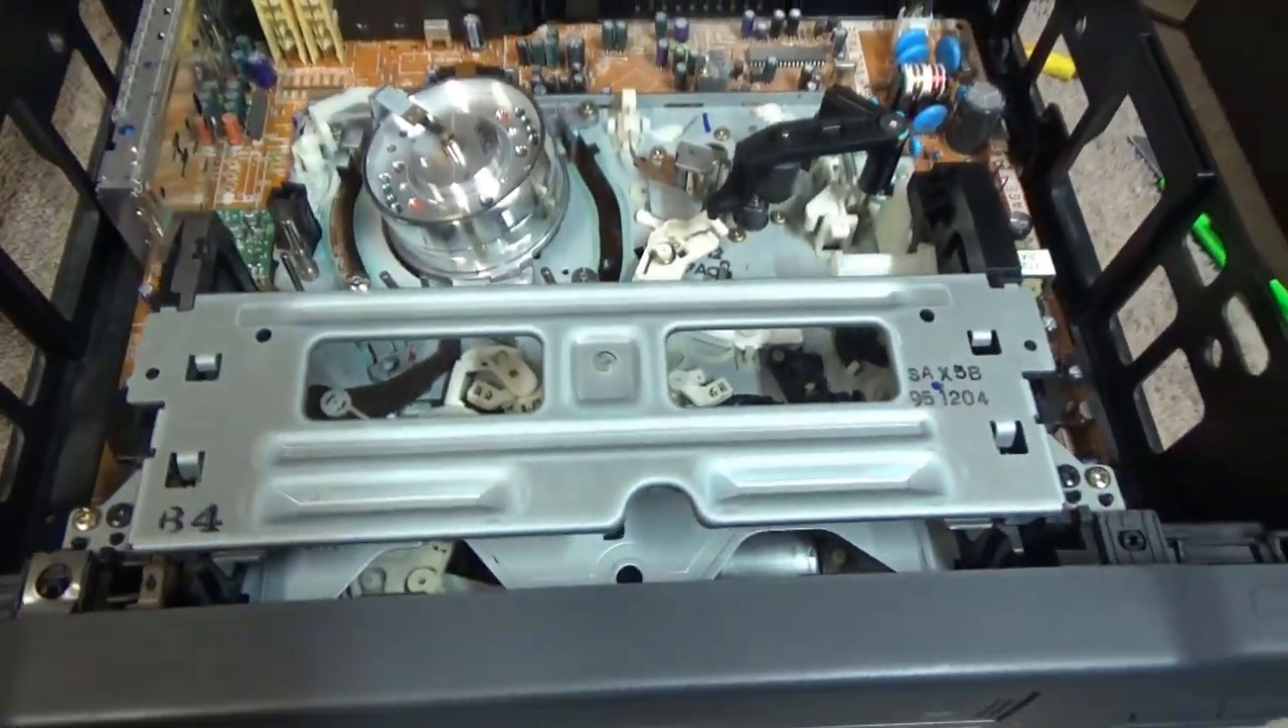Okay, got the mechanism back in the chassis.